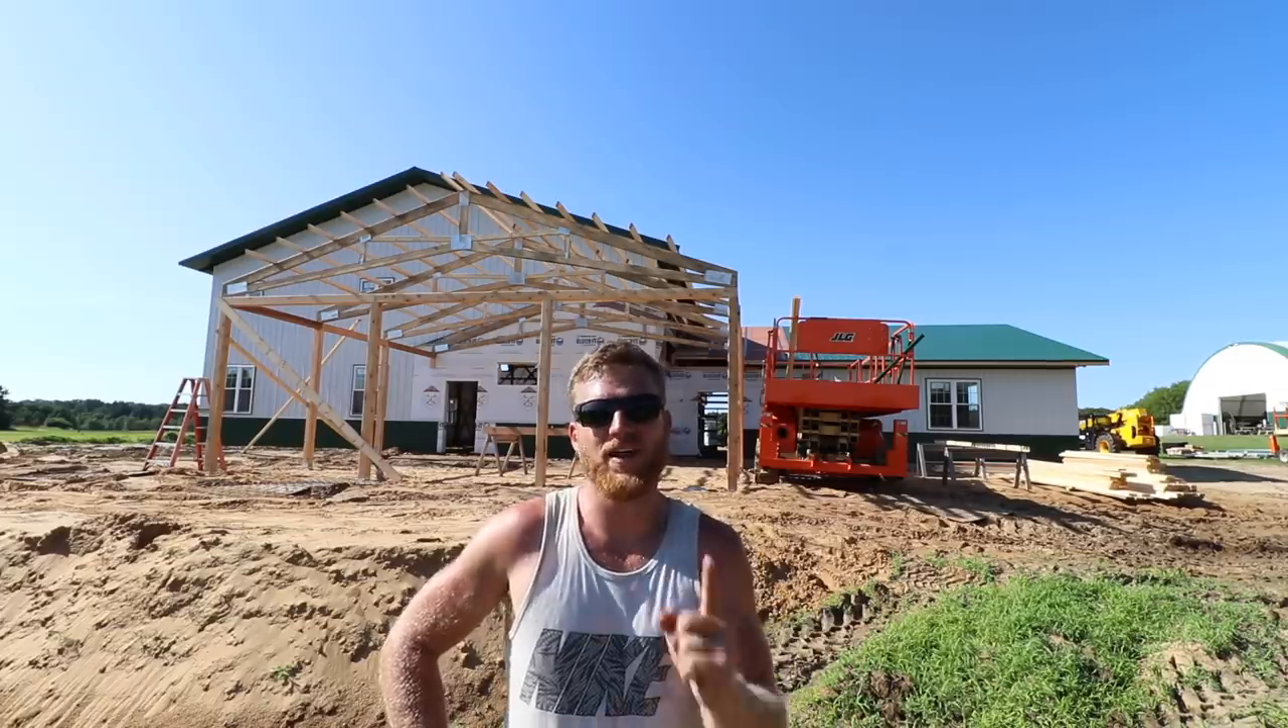We got the main framing done the truss is up.